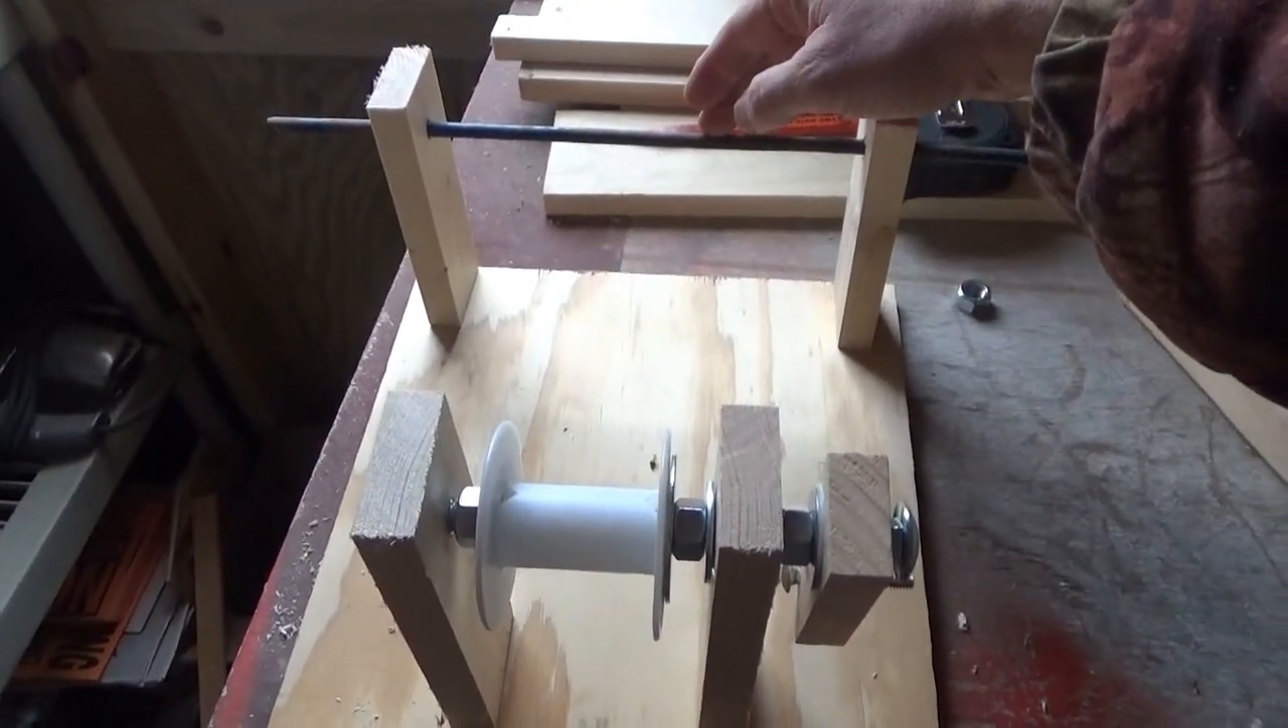But, you can see I just put two stand-ups here with holes in it, and a rod goes through.